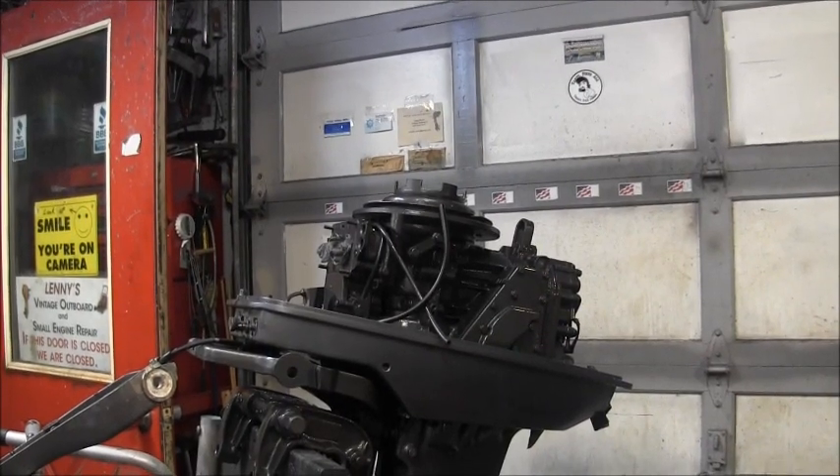Got the power head back on.